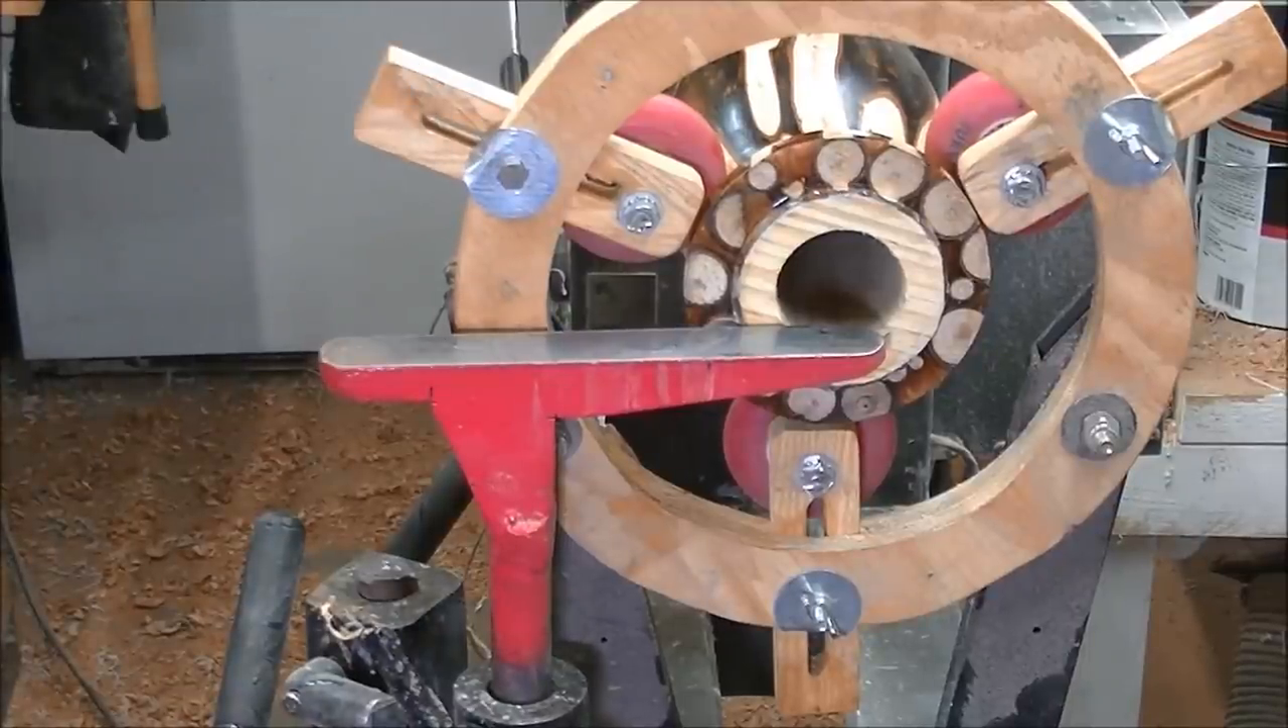All right, I've got the hole drilled and got my steady rest on.